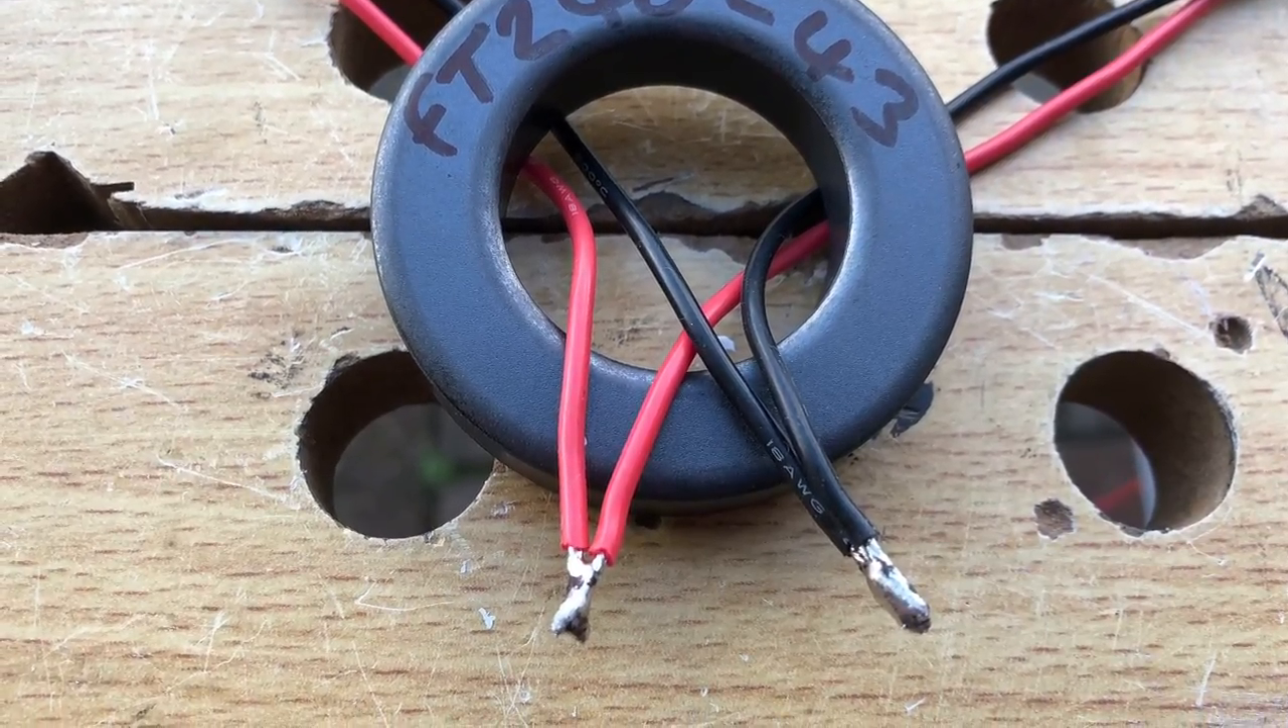Here you can see two pairs of wires soldered together.